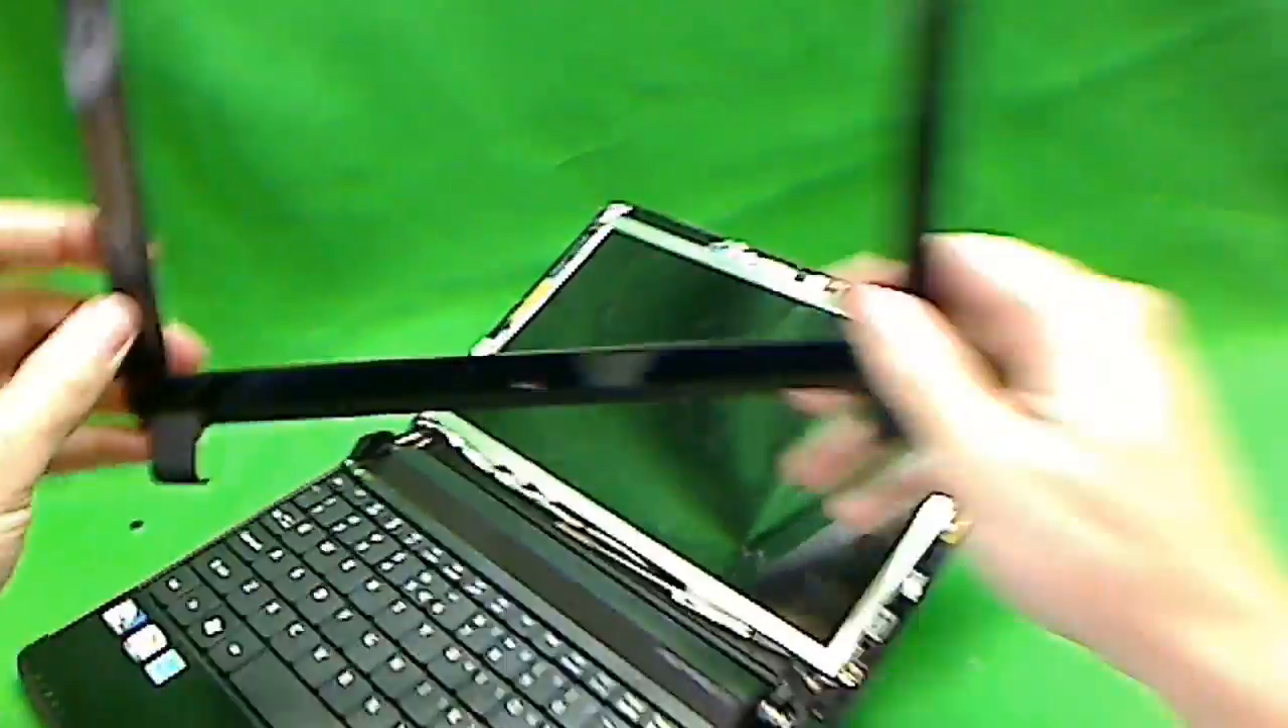Okay, the plastic frame is removed.